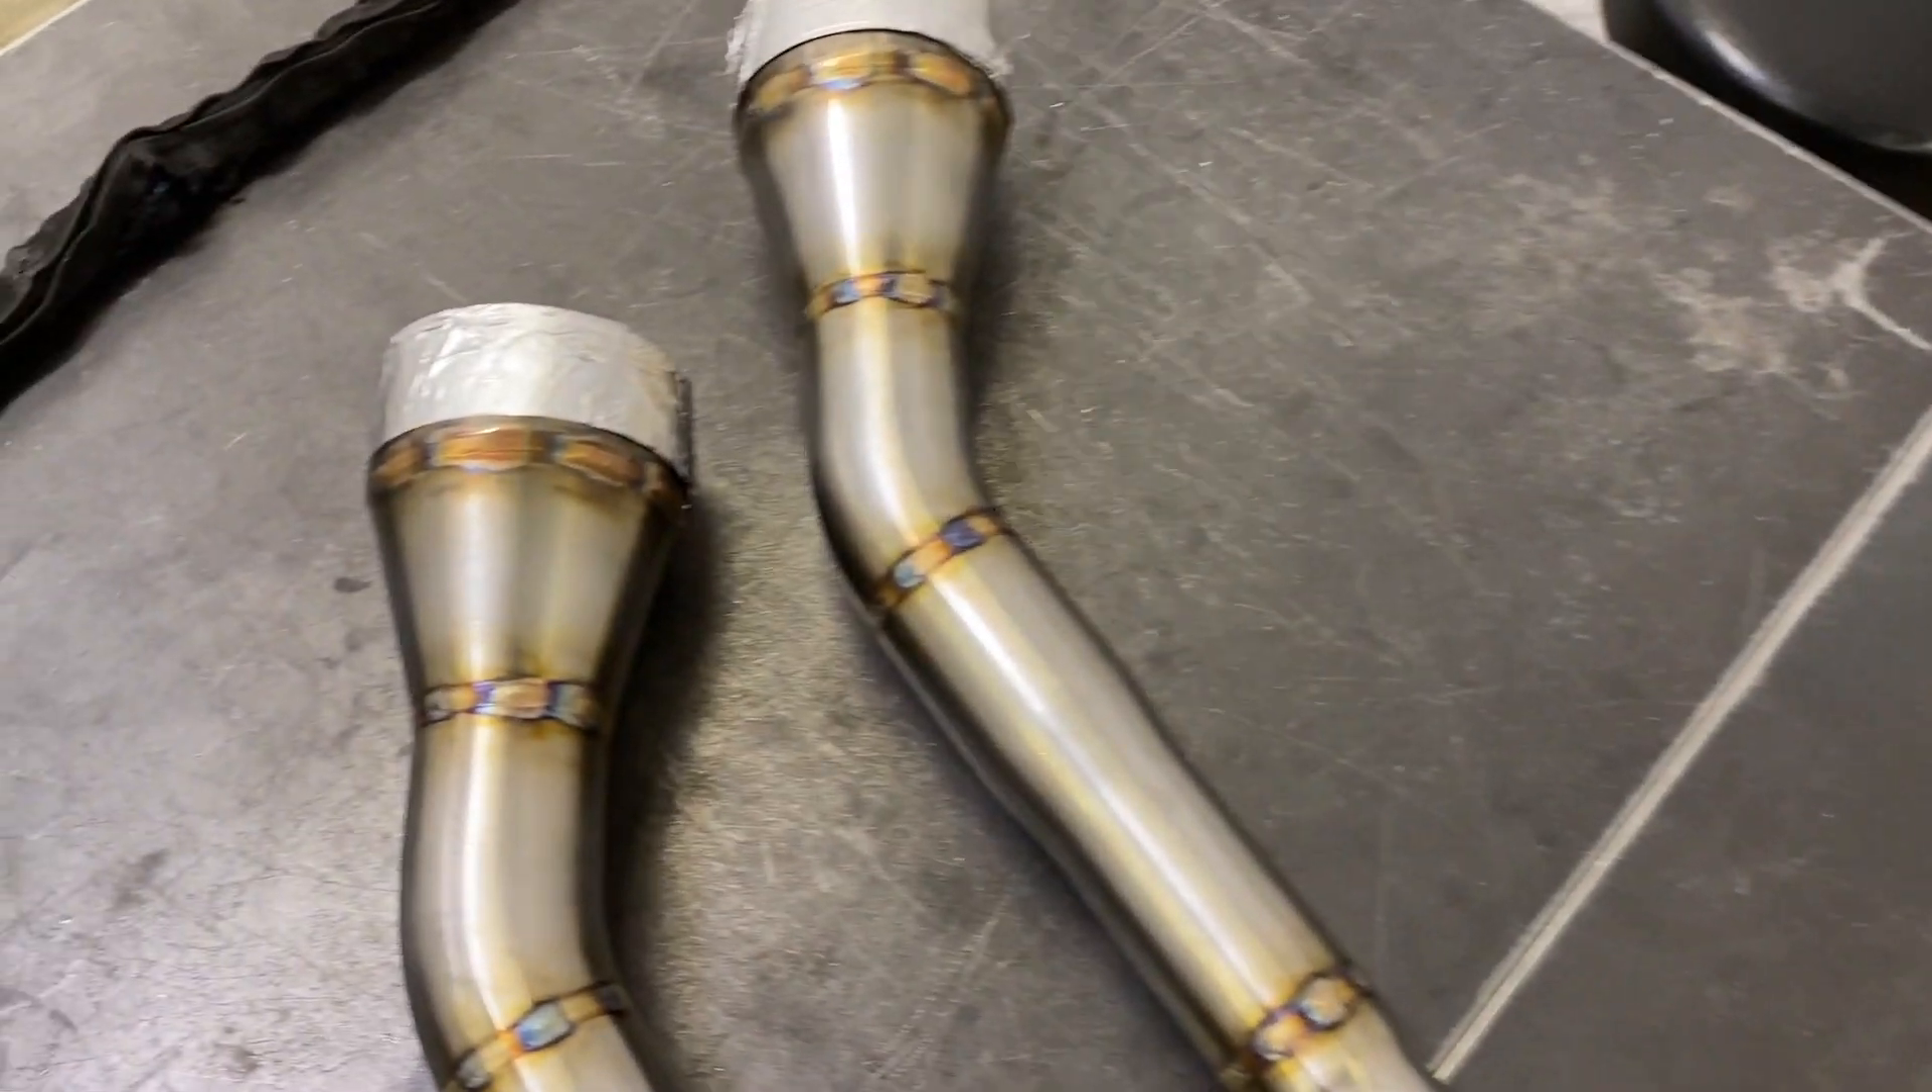All right, guys, both exhausts are welded, and they turned out really, really nice.